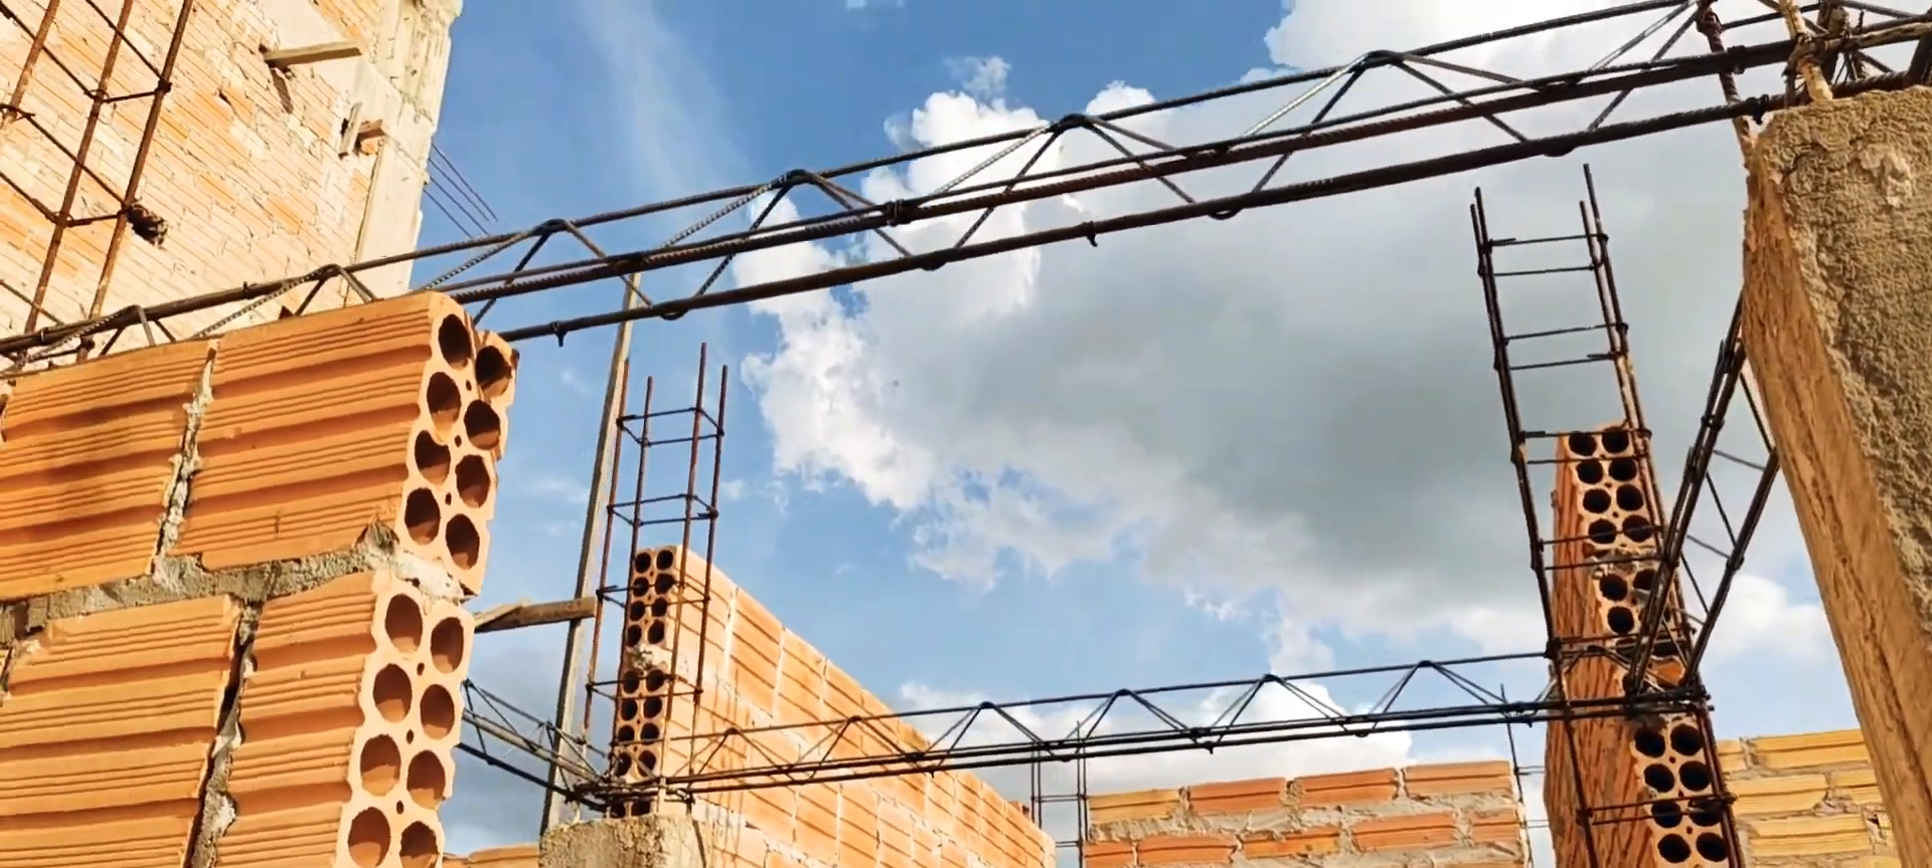Aqui eu já estou com a ferragem colocada, ó.